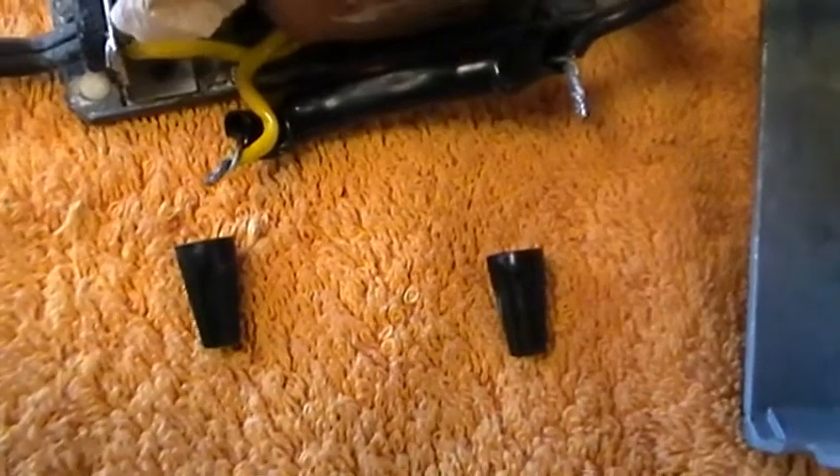Right, we've removed the two wire nuts, little plastic wire nuts.